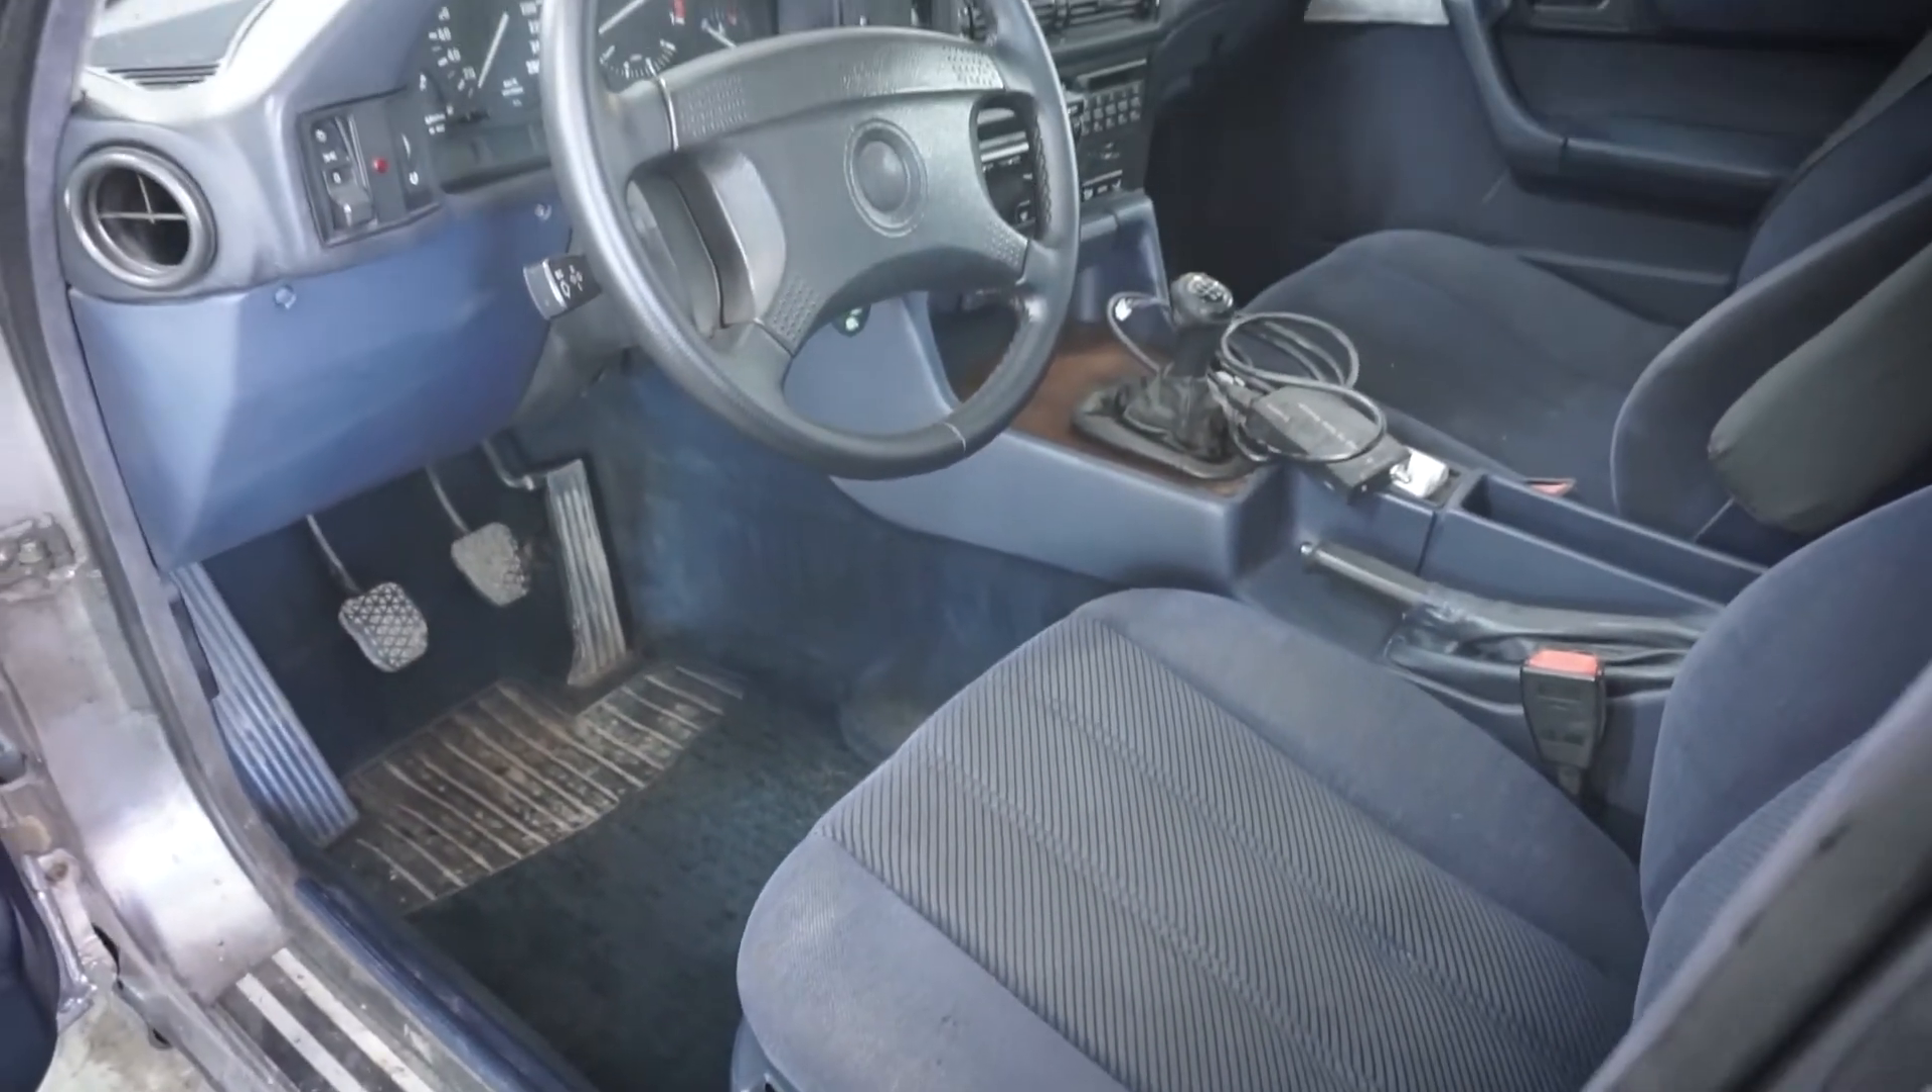Сидушечку я уже поставил здесь все прикрутил все на месте все выглядит отлично.